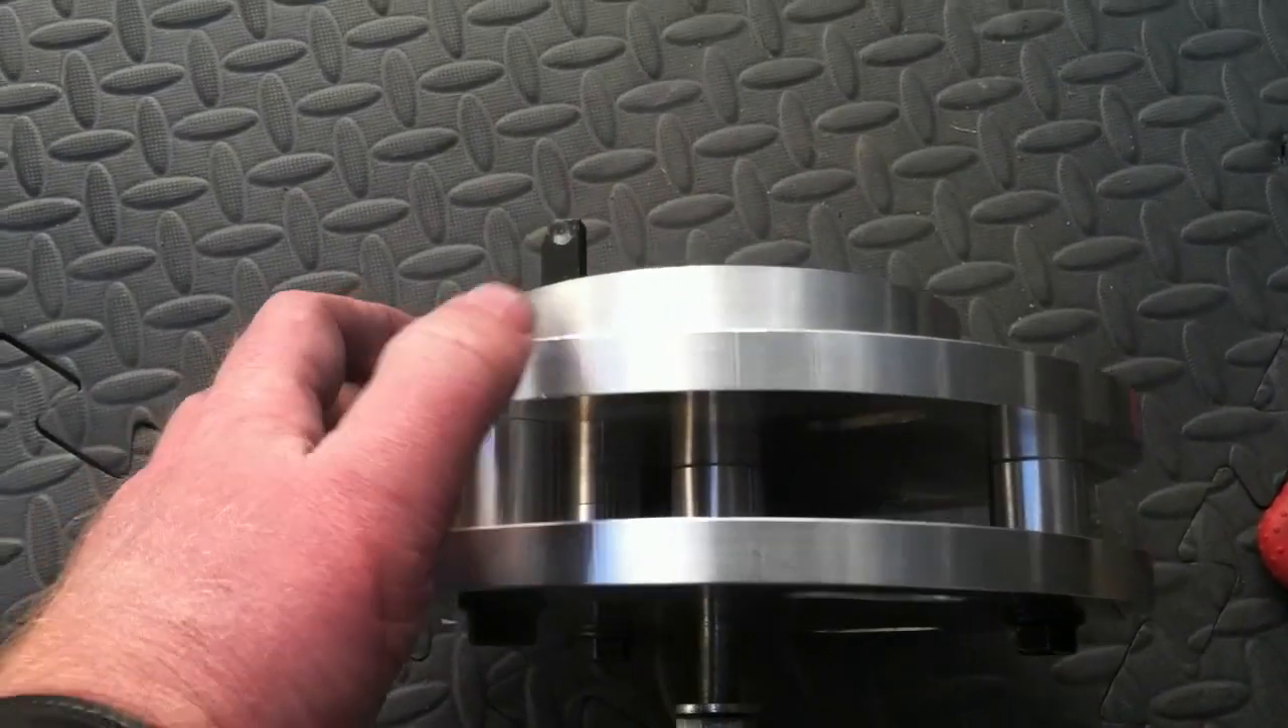You can see we've got our top plate and our bottom plate mated together. We've got our one-inch spacers in between.